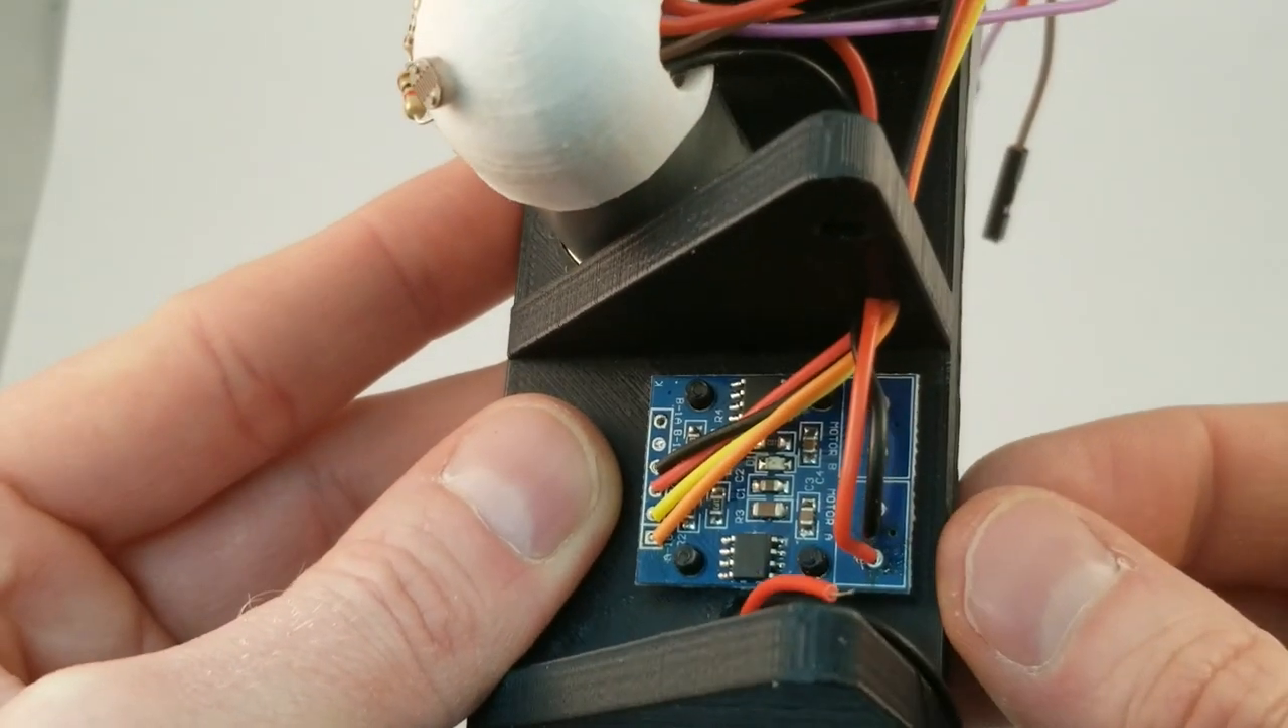And now I've installed my motor control board.